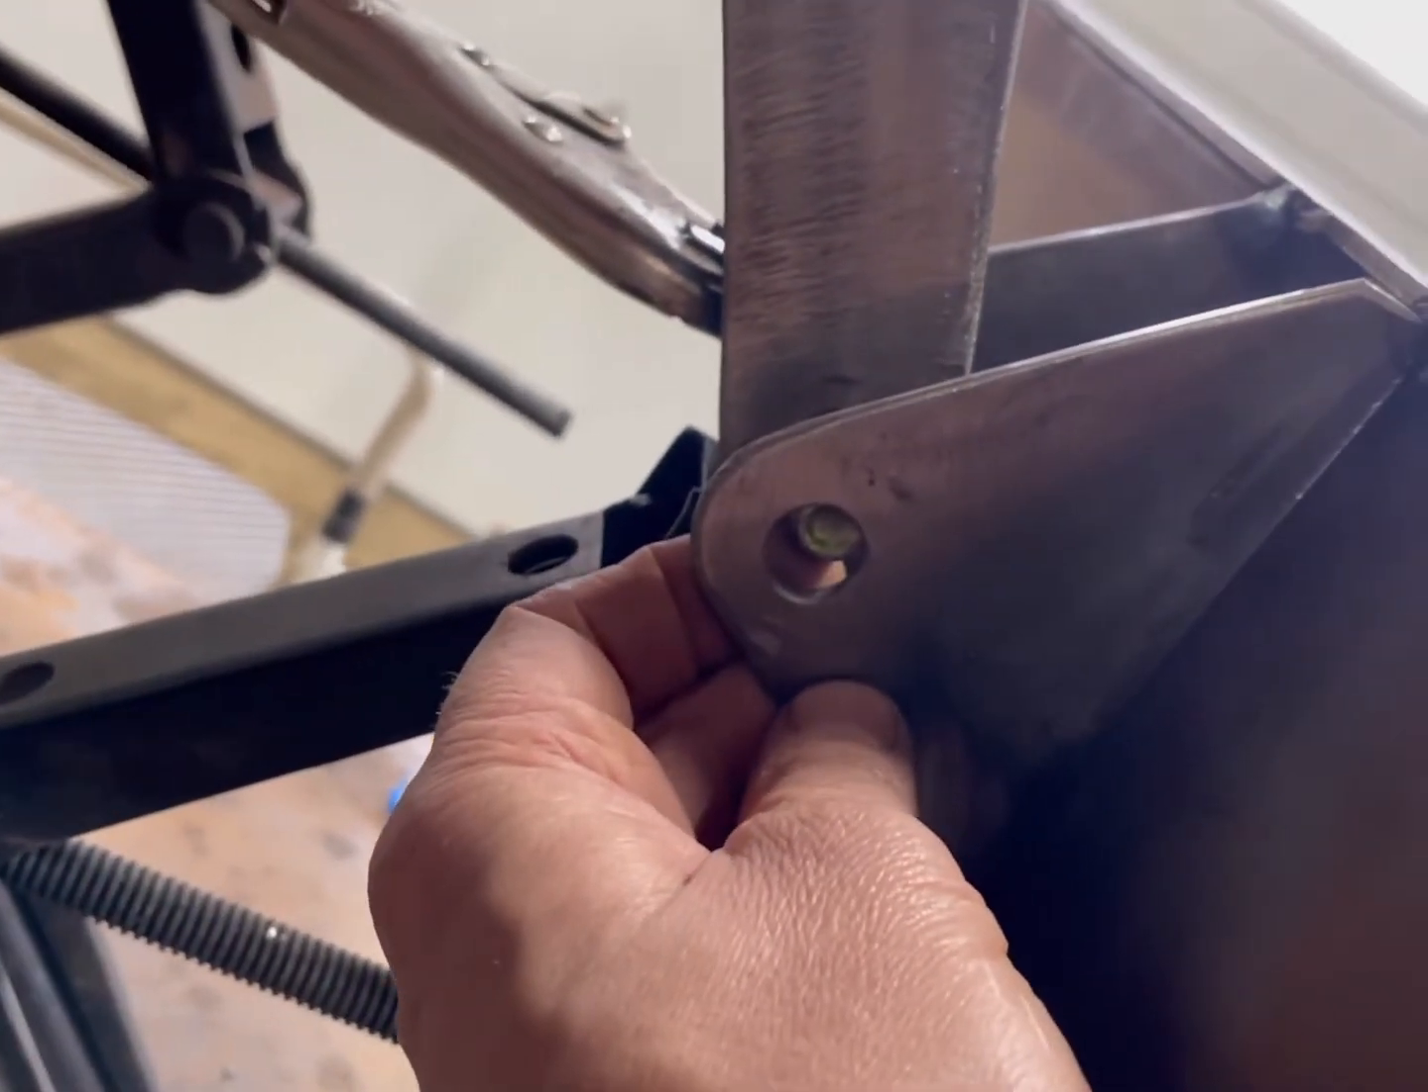As you can see, I'm going to trim this bracket a little bit, but see how the bolt is just a little off there?